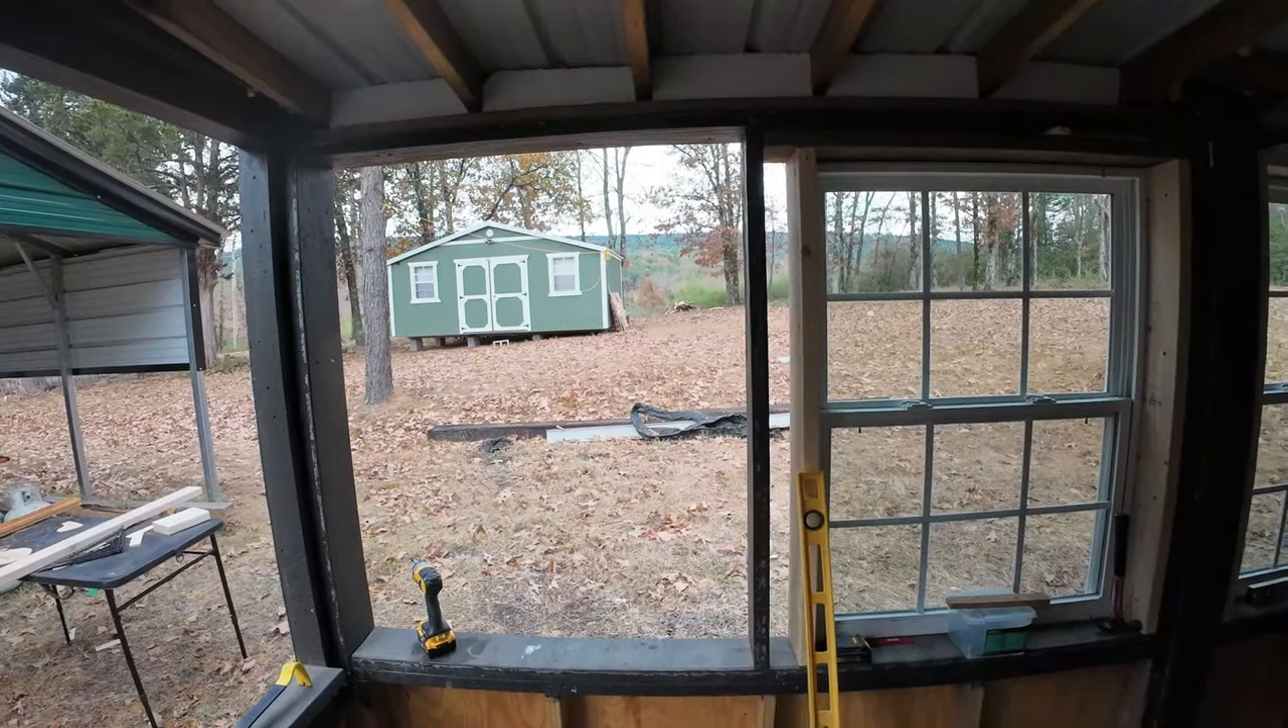Yesterday we put in three windows. We're dry fitting them. I got one left to do.